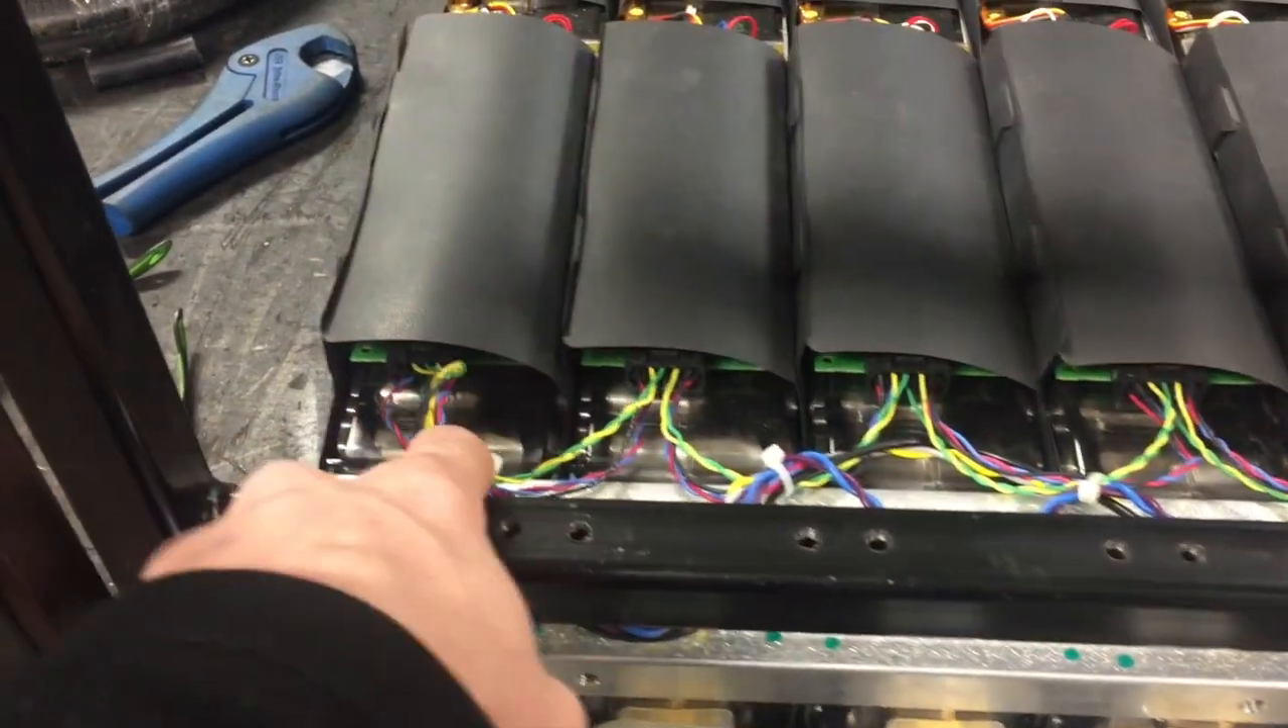We've also extended the battery management loom. So that's all plugged in along here now.